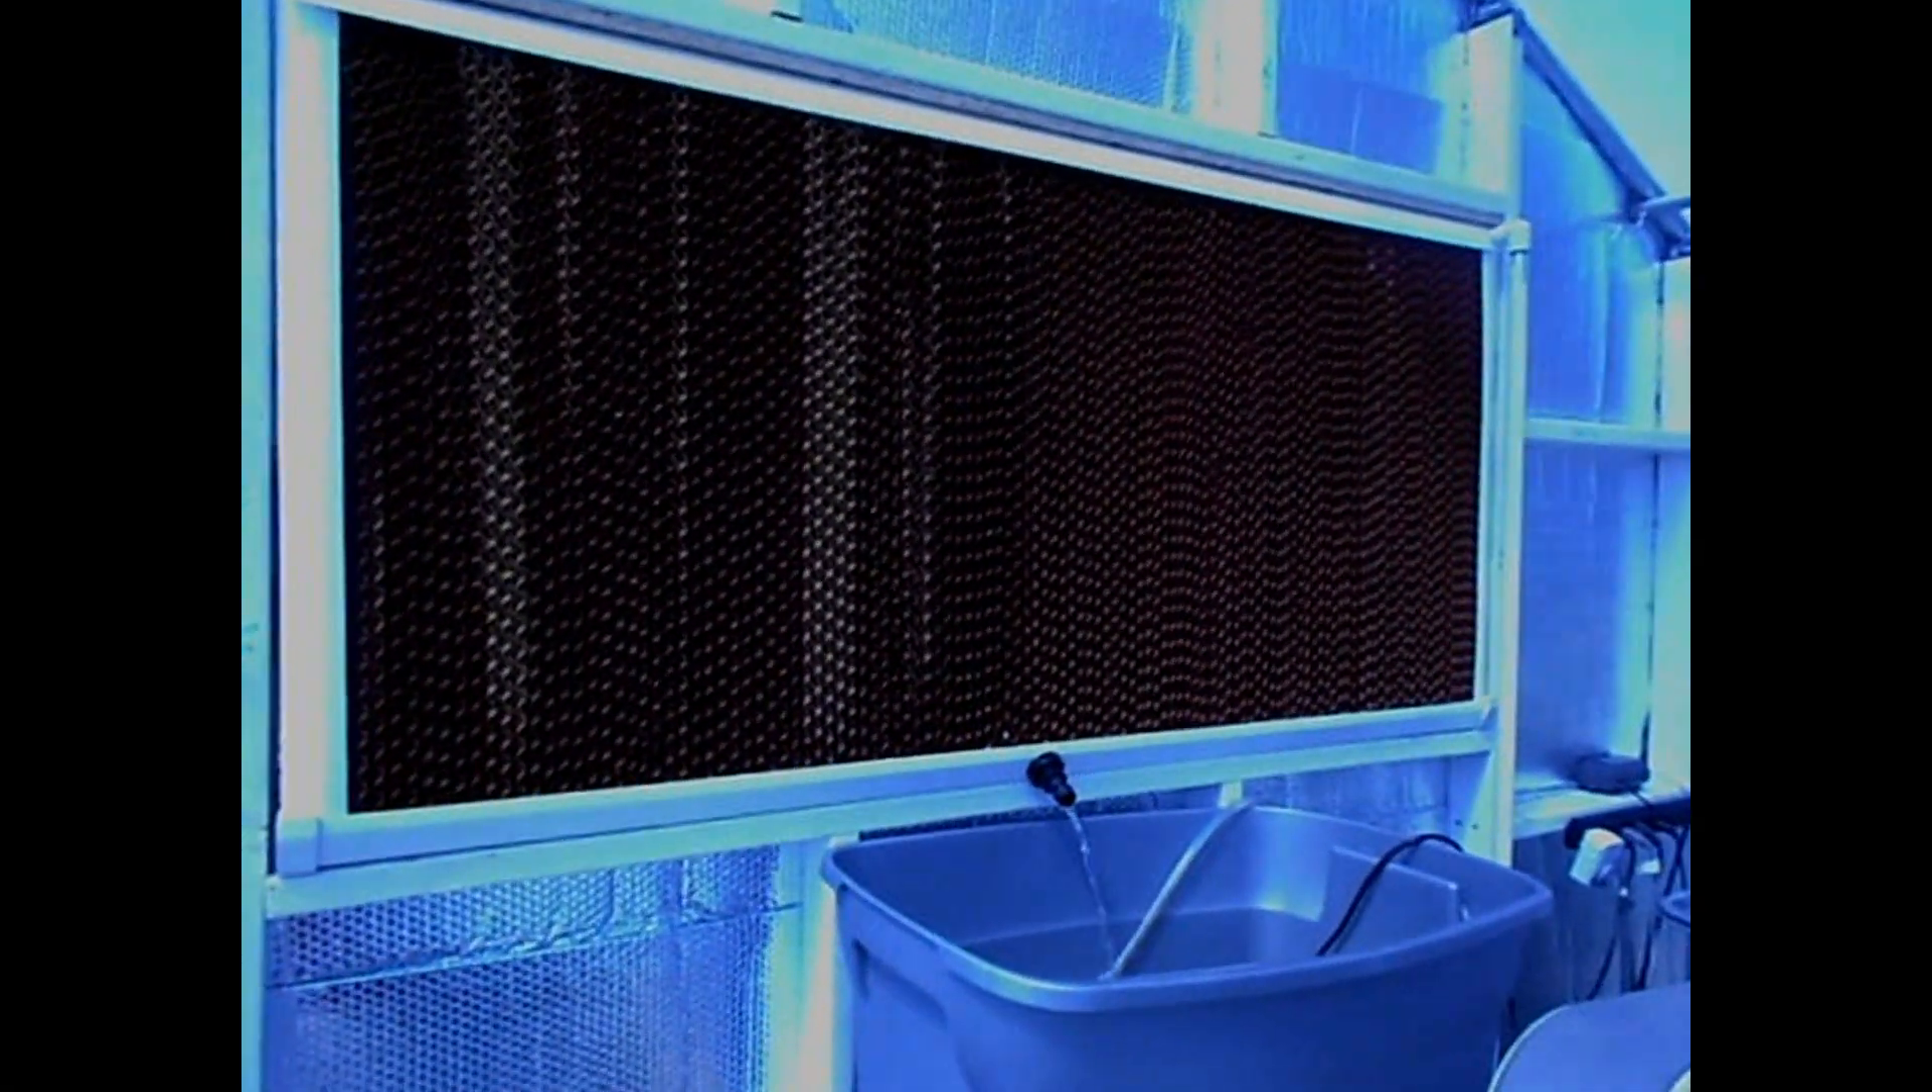We've already got swamp cooler in as you can see.